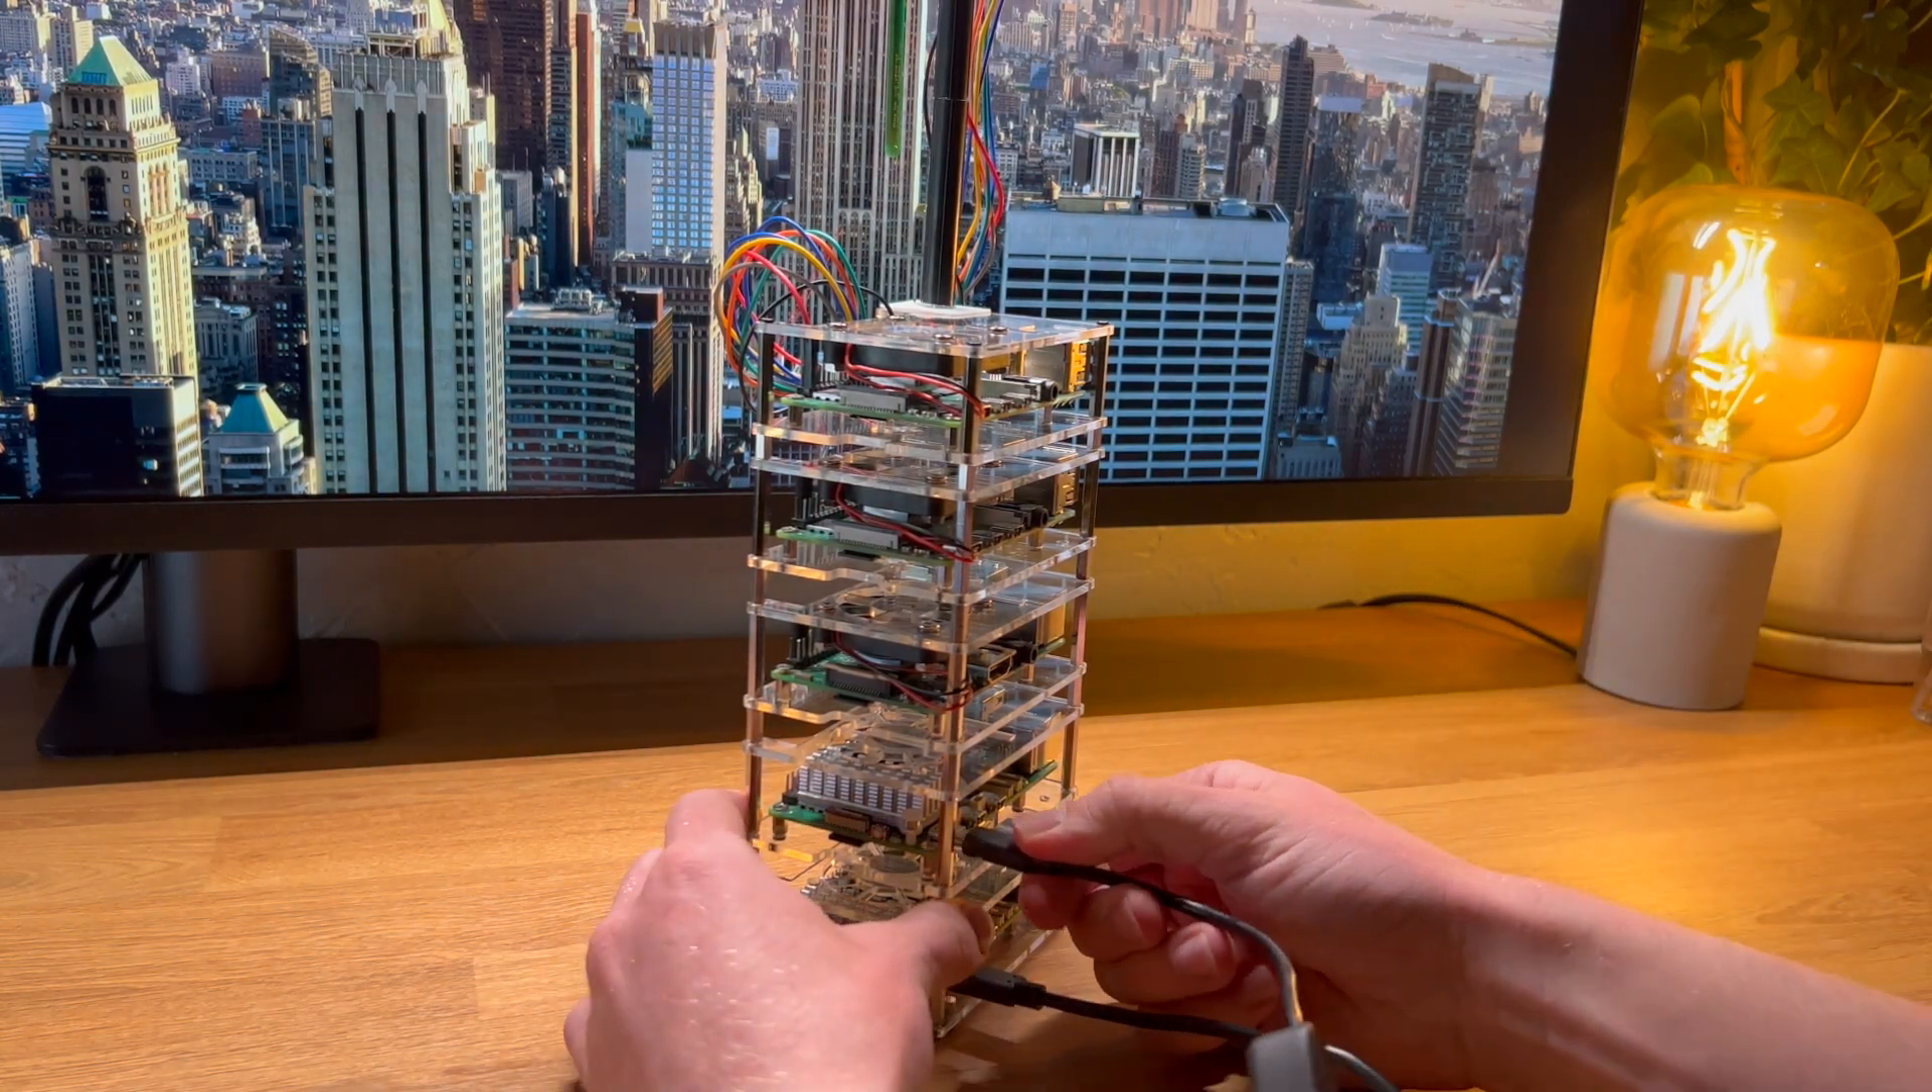So for now this project is complete and we have all the Pis consolidated into a nice neat stack.